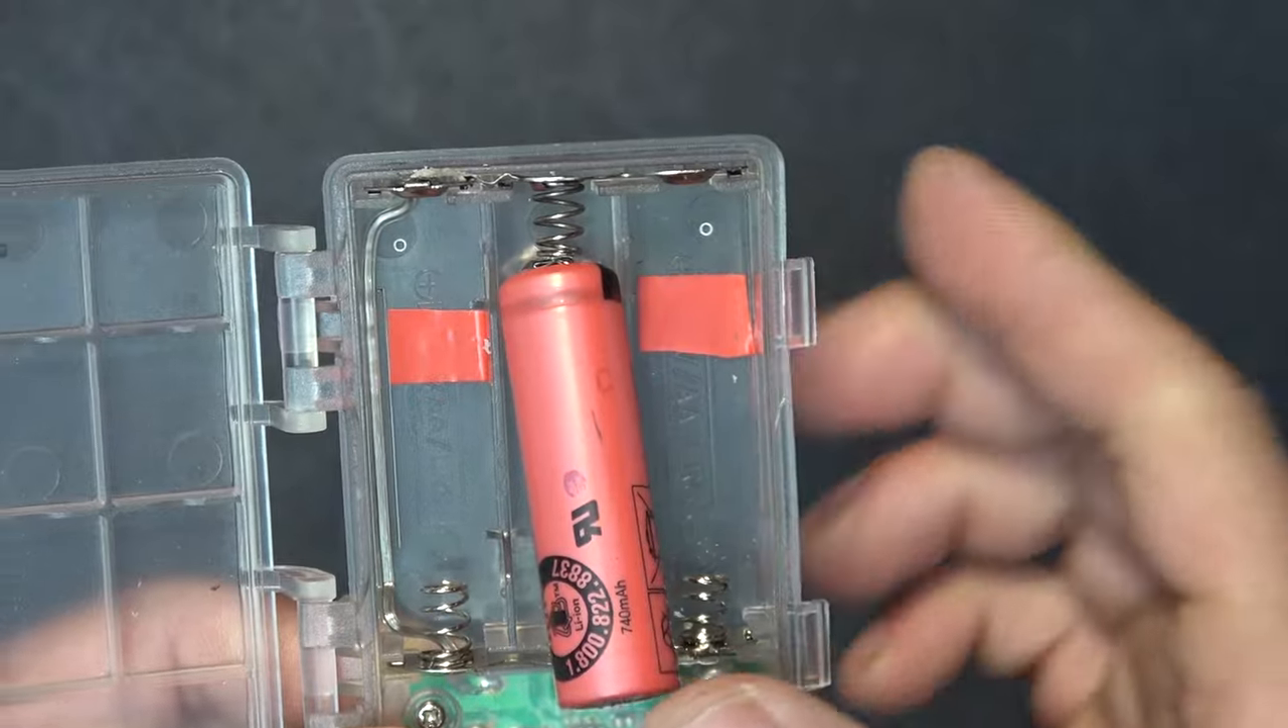That's why I put red tapes on the top part of the case to make sure that it's the positive terminal it's on the top.